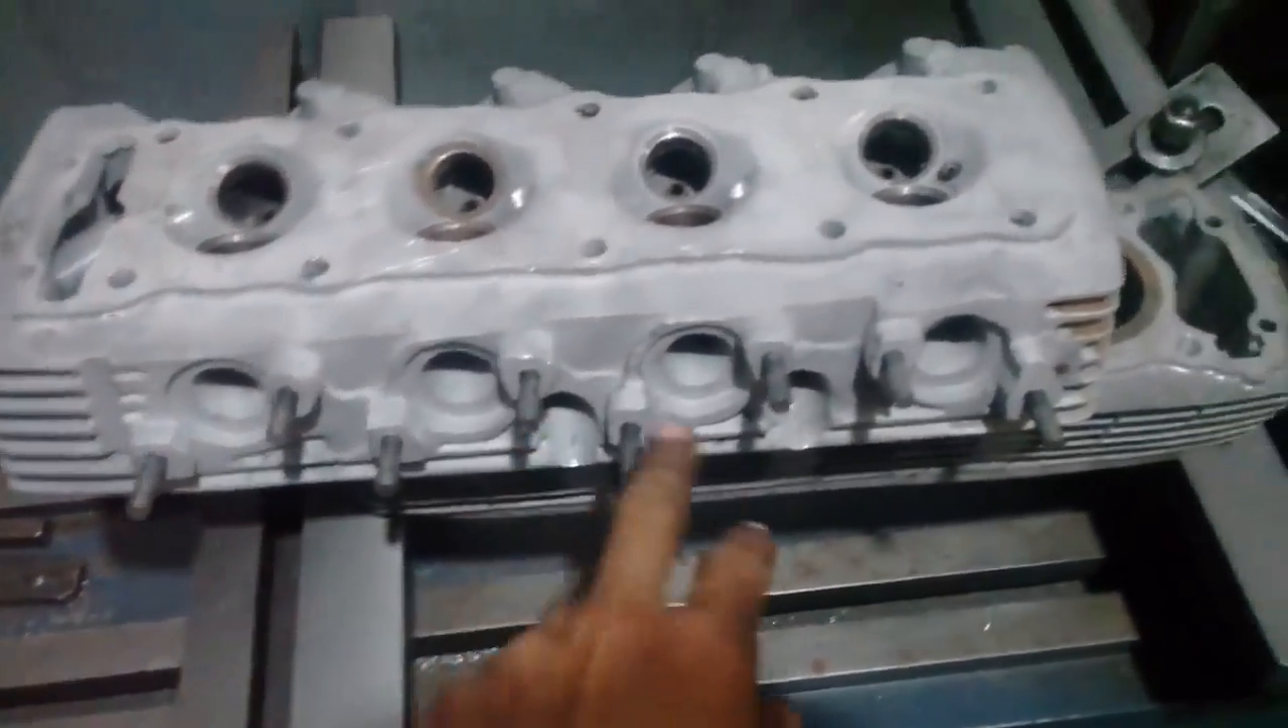Cabeçote aqui ele já está finalizado já está com os prisioneiros no lugar está esmerilhado.